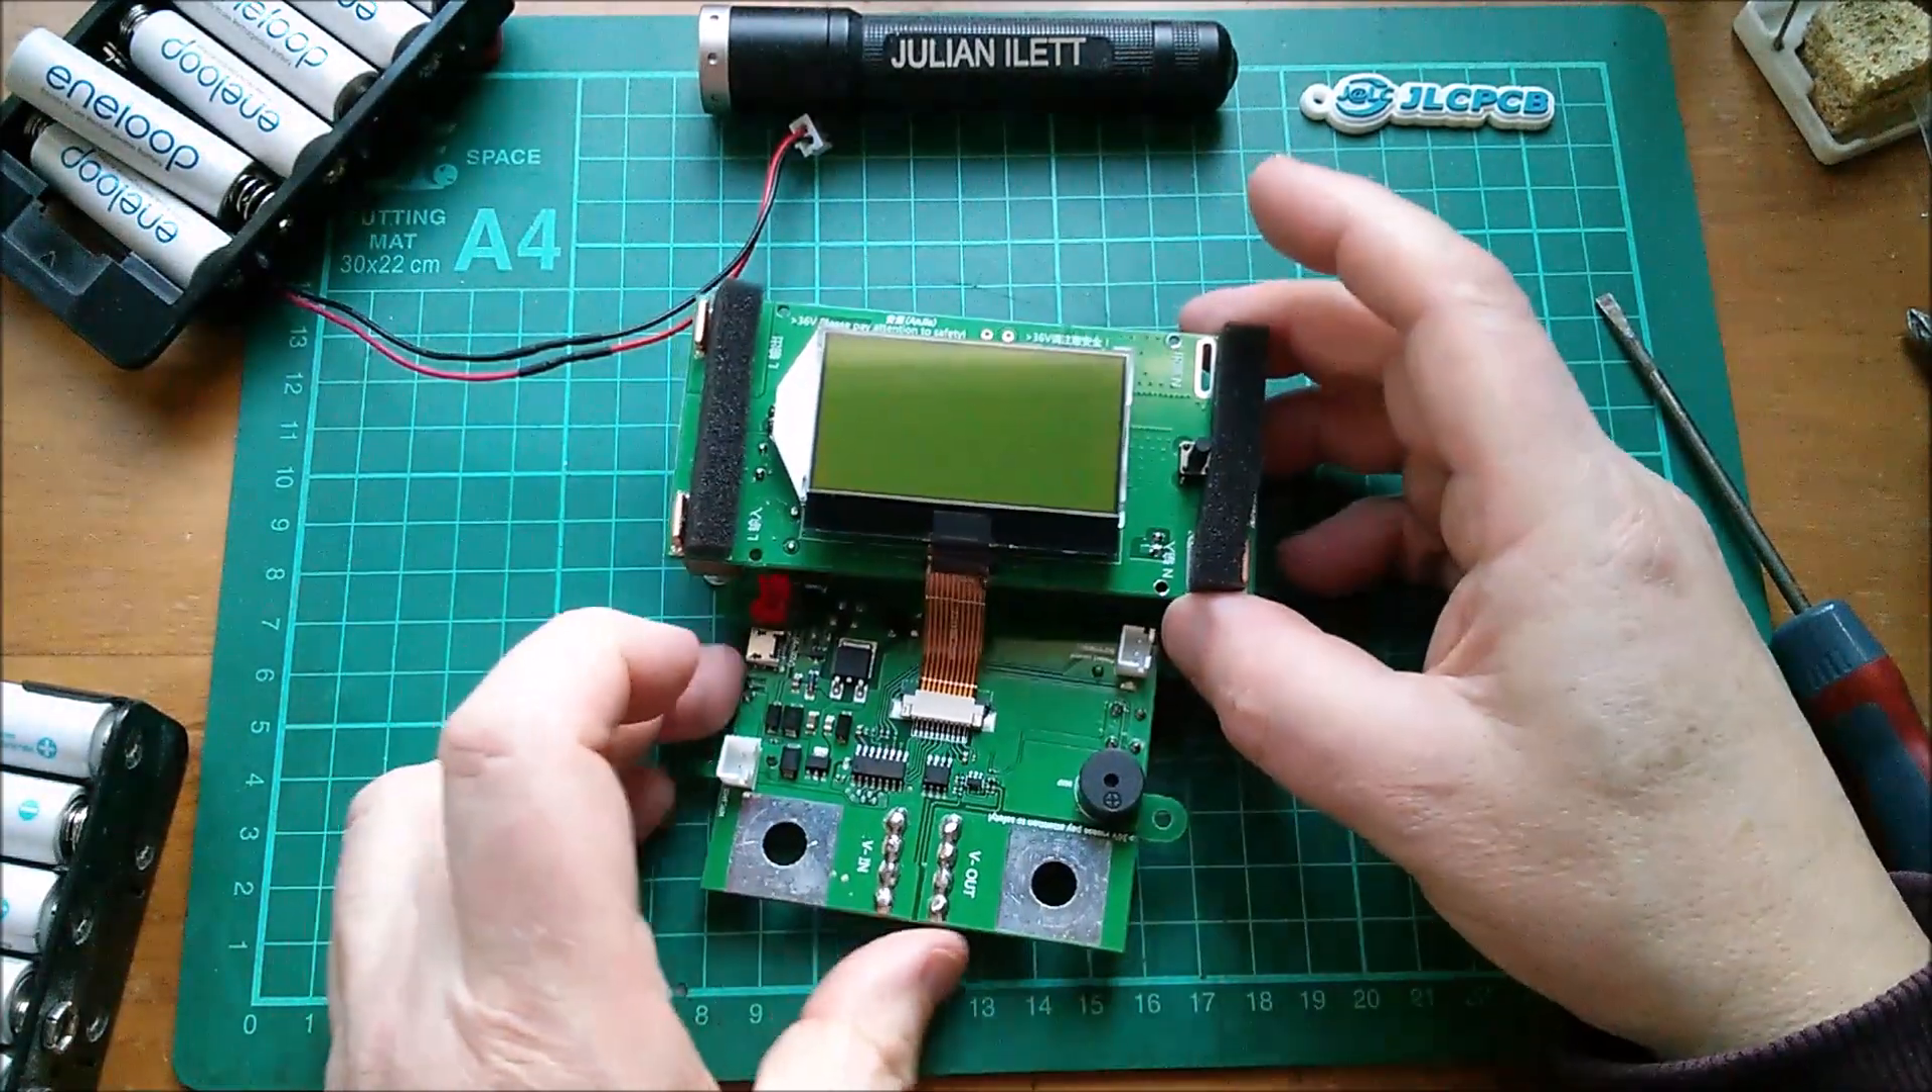I've got the ribbon cable of the display to reach into the connector on my old board.